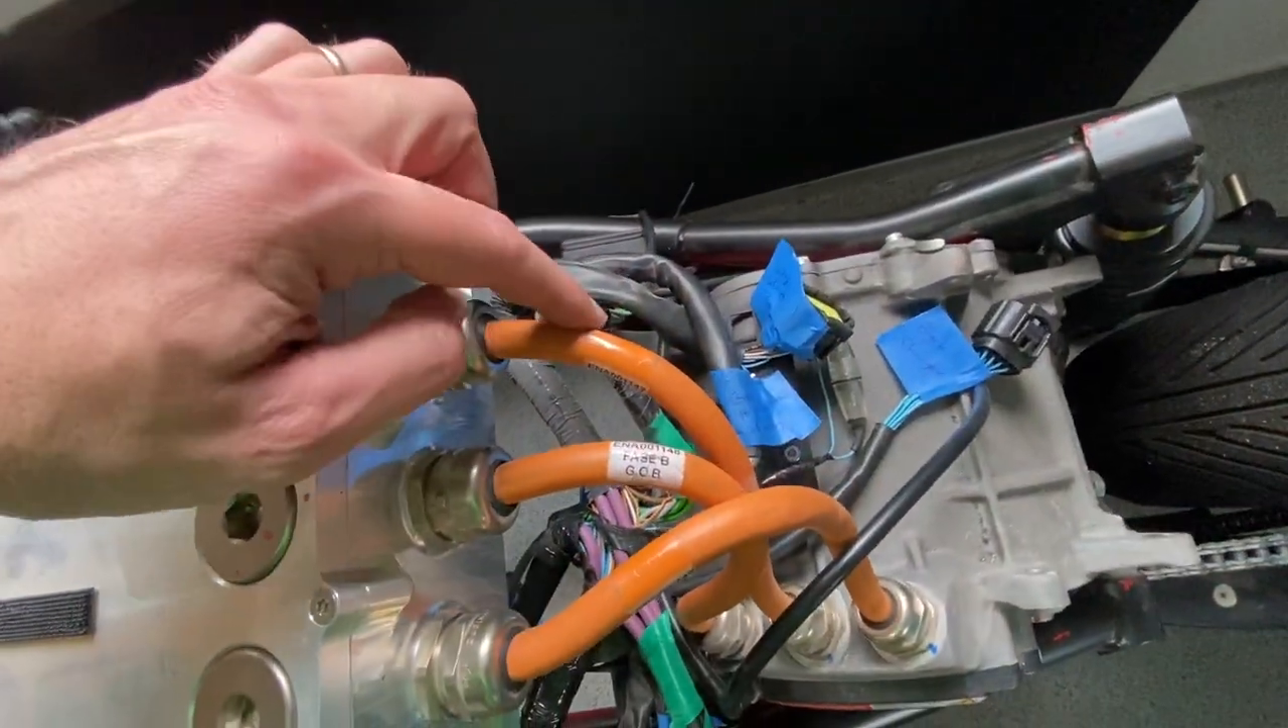Alright, so everything is unplugged from the controller and it's ready to come out except these phase cables to the motor.